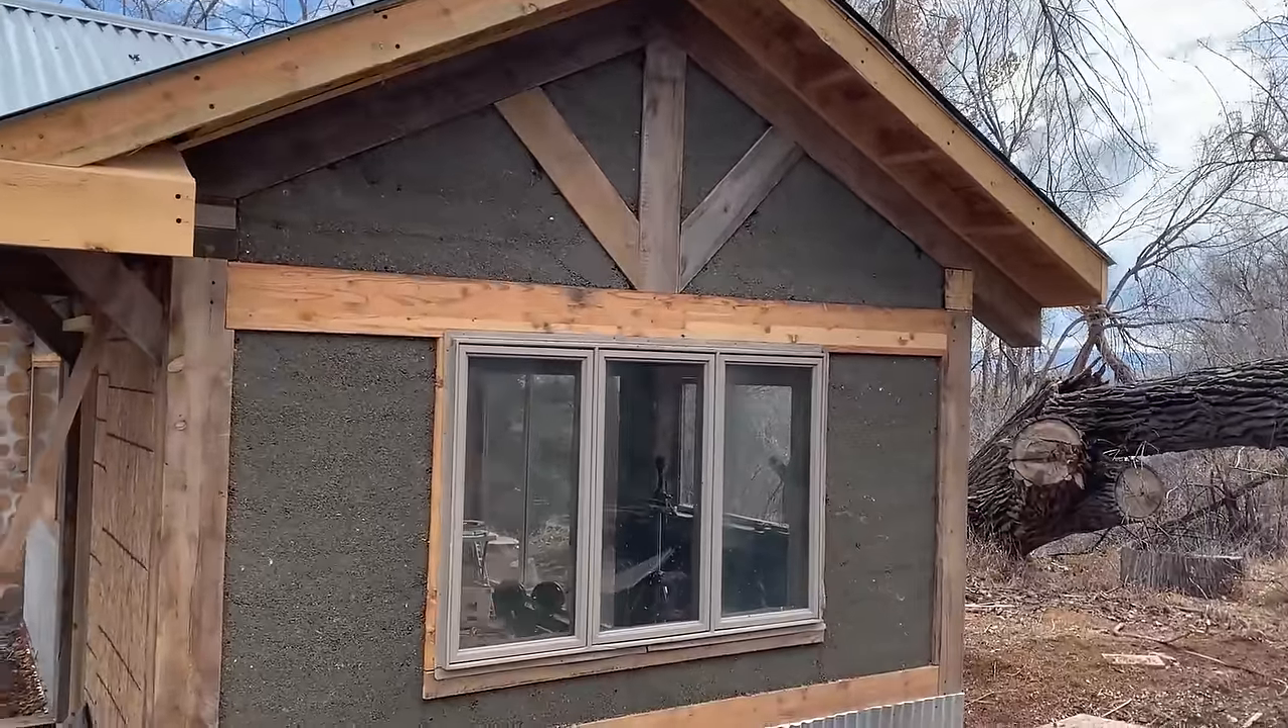This room is done. I've just stripped the forms on the outside of the gable end so you can see what that looks like.